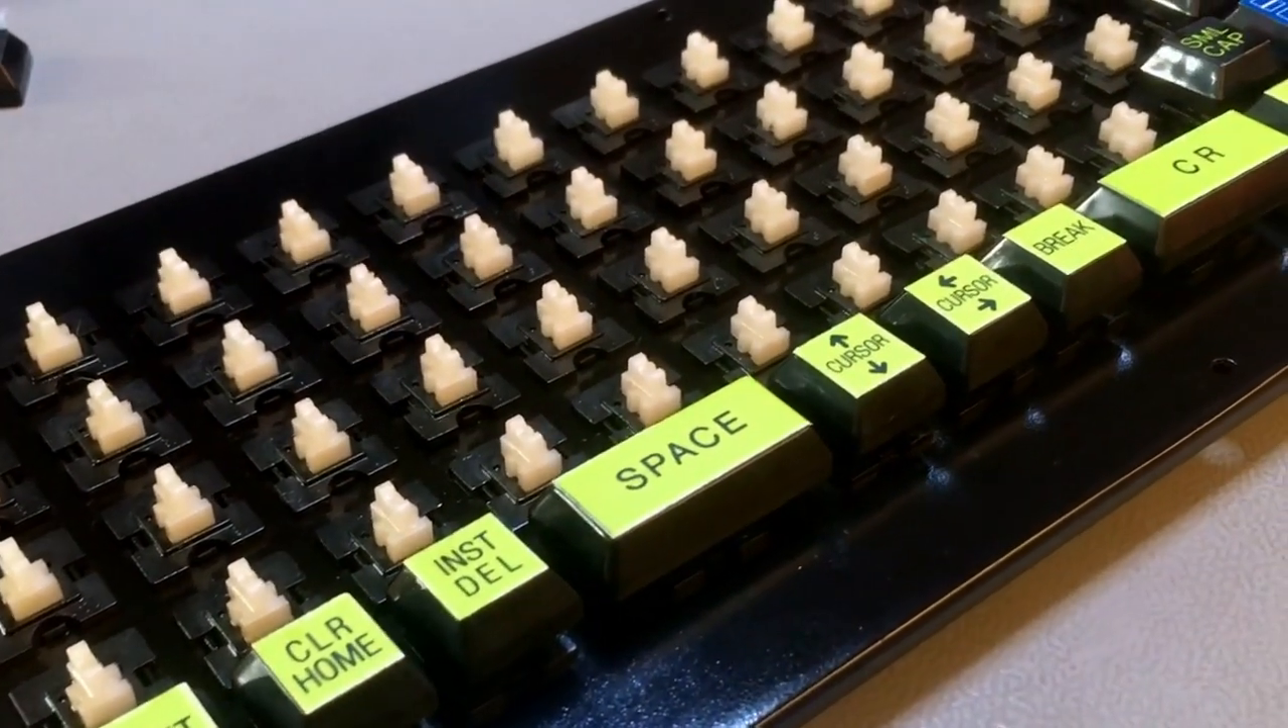I don't have those translucent caps on top.